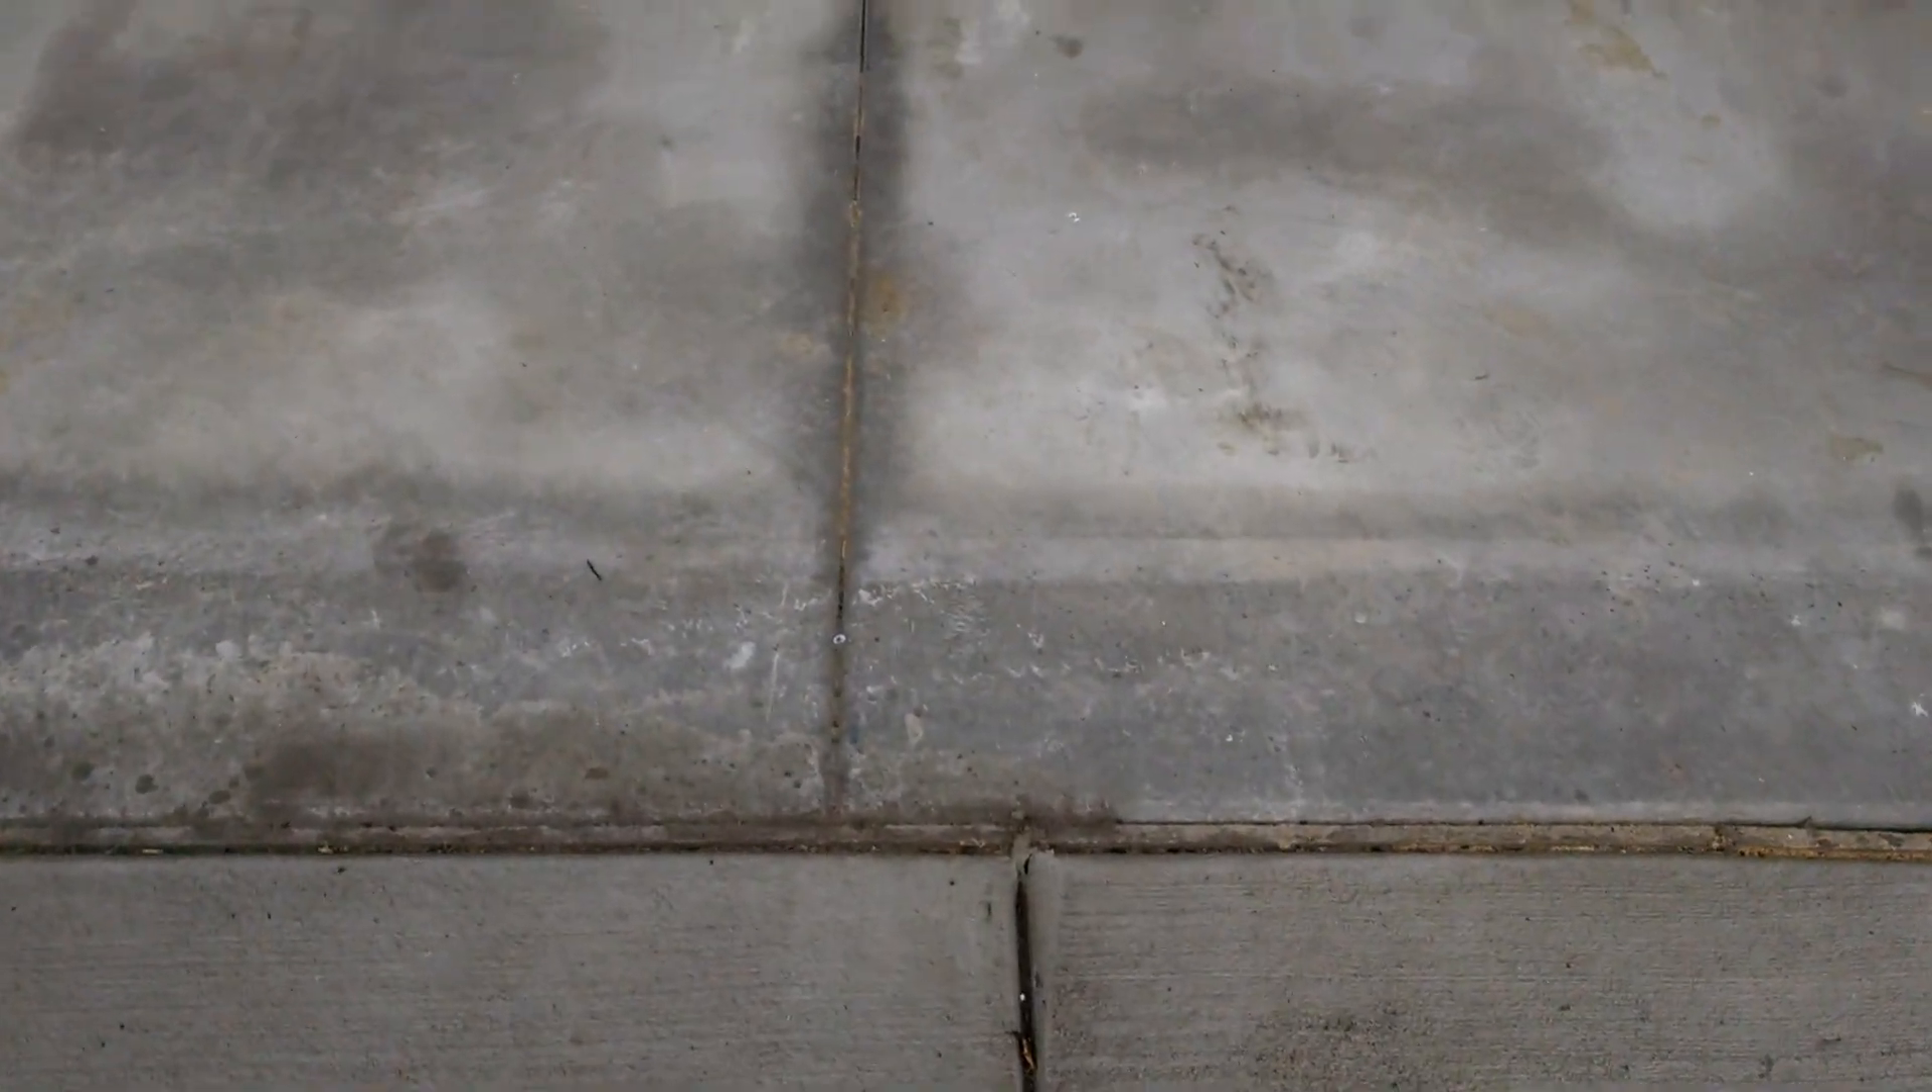These are my expansion lines here. See how they're not lining up? That's going into the garage.